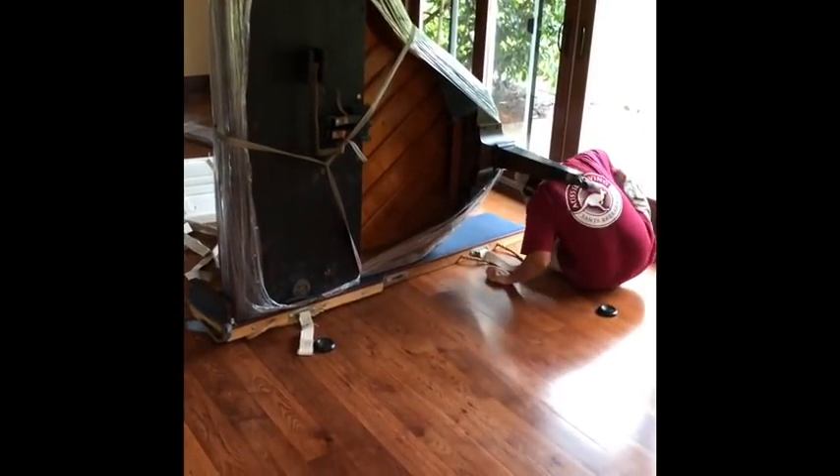So we've got two legs and the pedals off right now and then we're just working on the last leg.